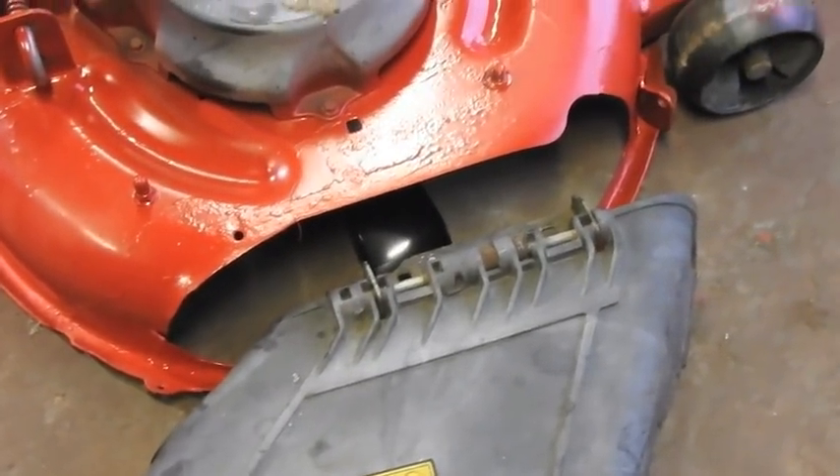The only thing left to do now is to put this chute back on and to put the deck back on.